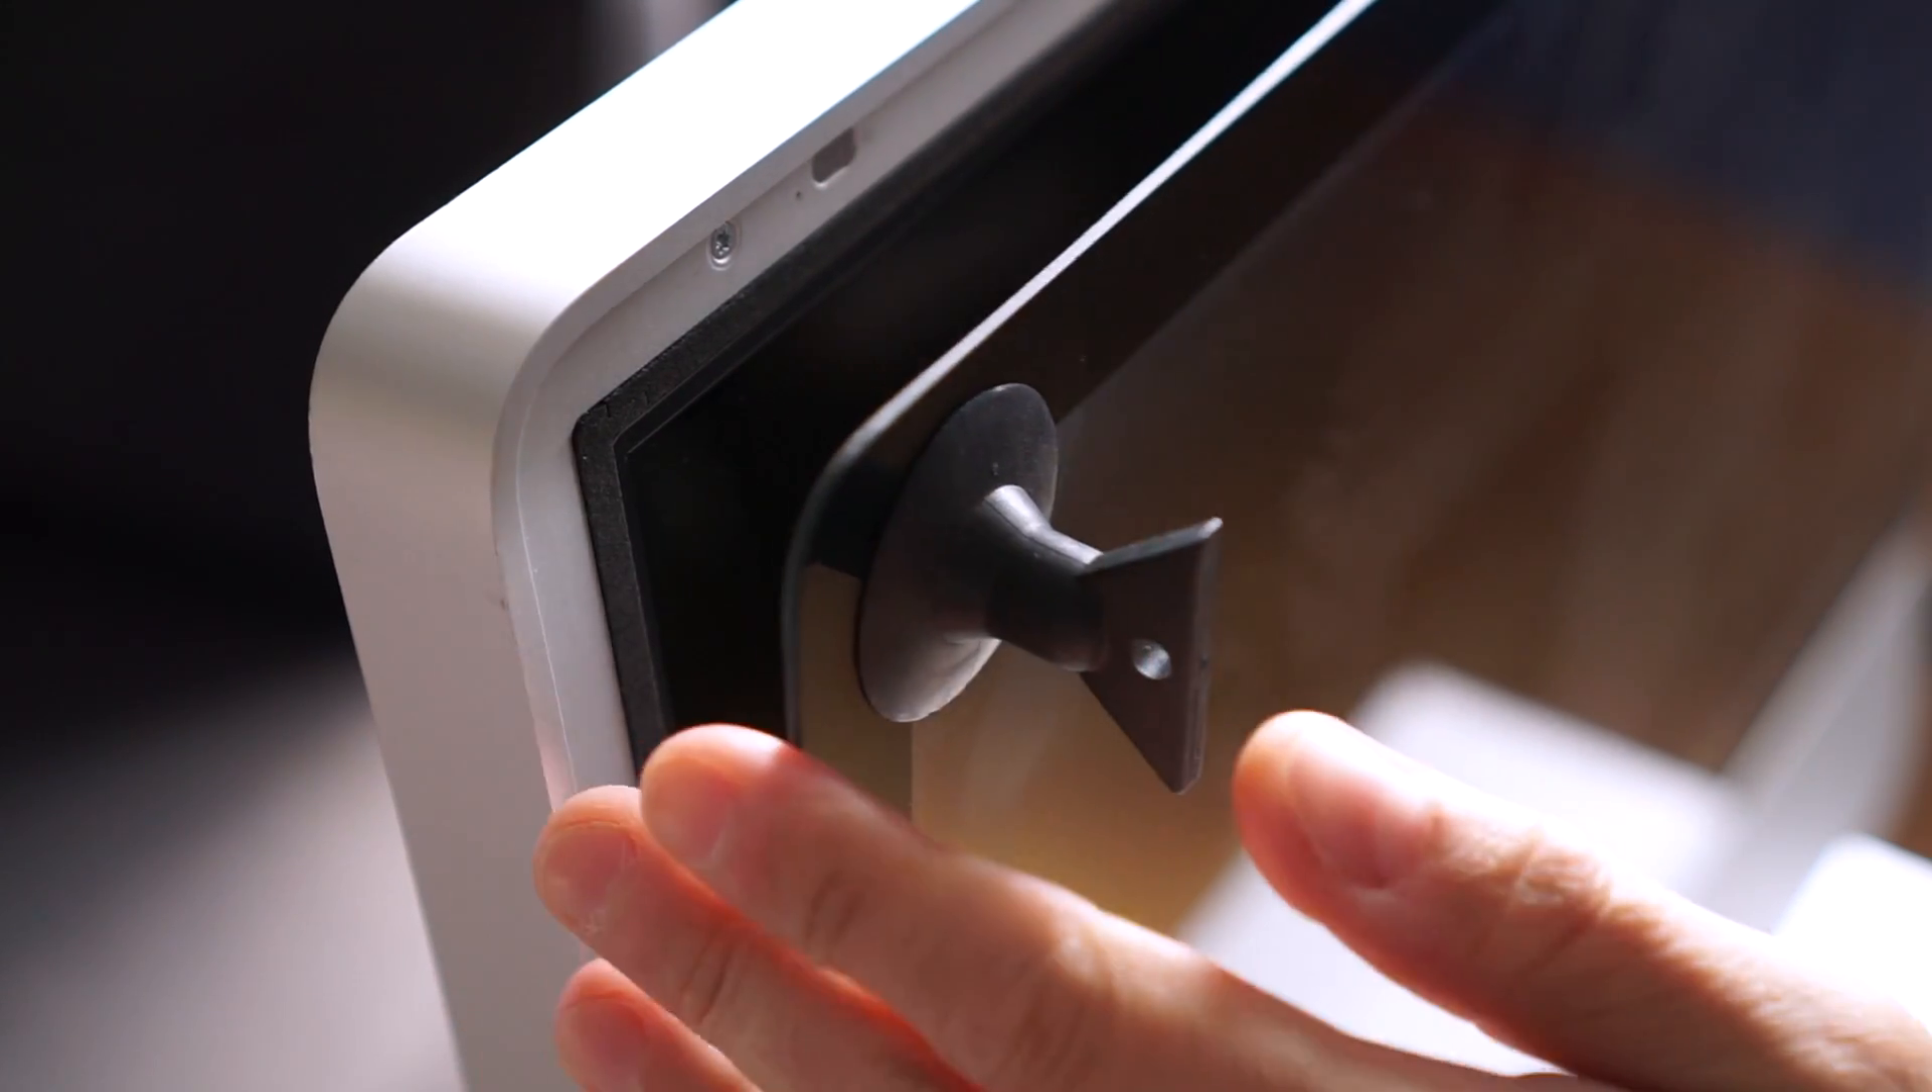I started by using a small suction cup to pull off the glass screen cover, which is held on by strong magnets.